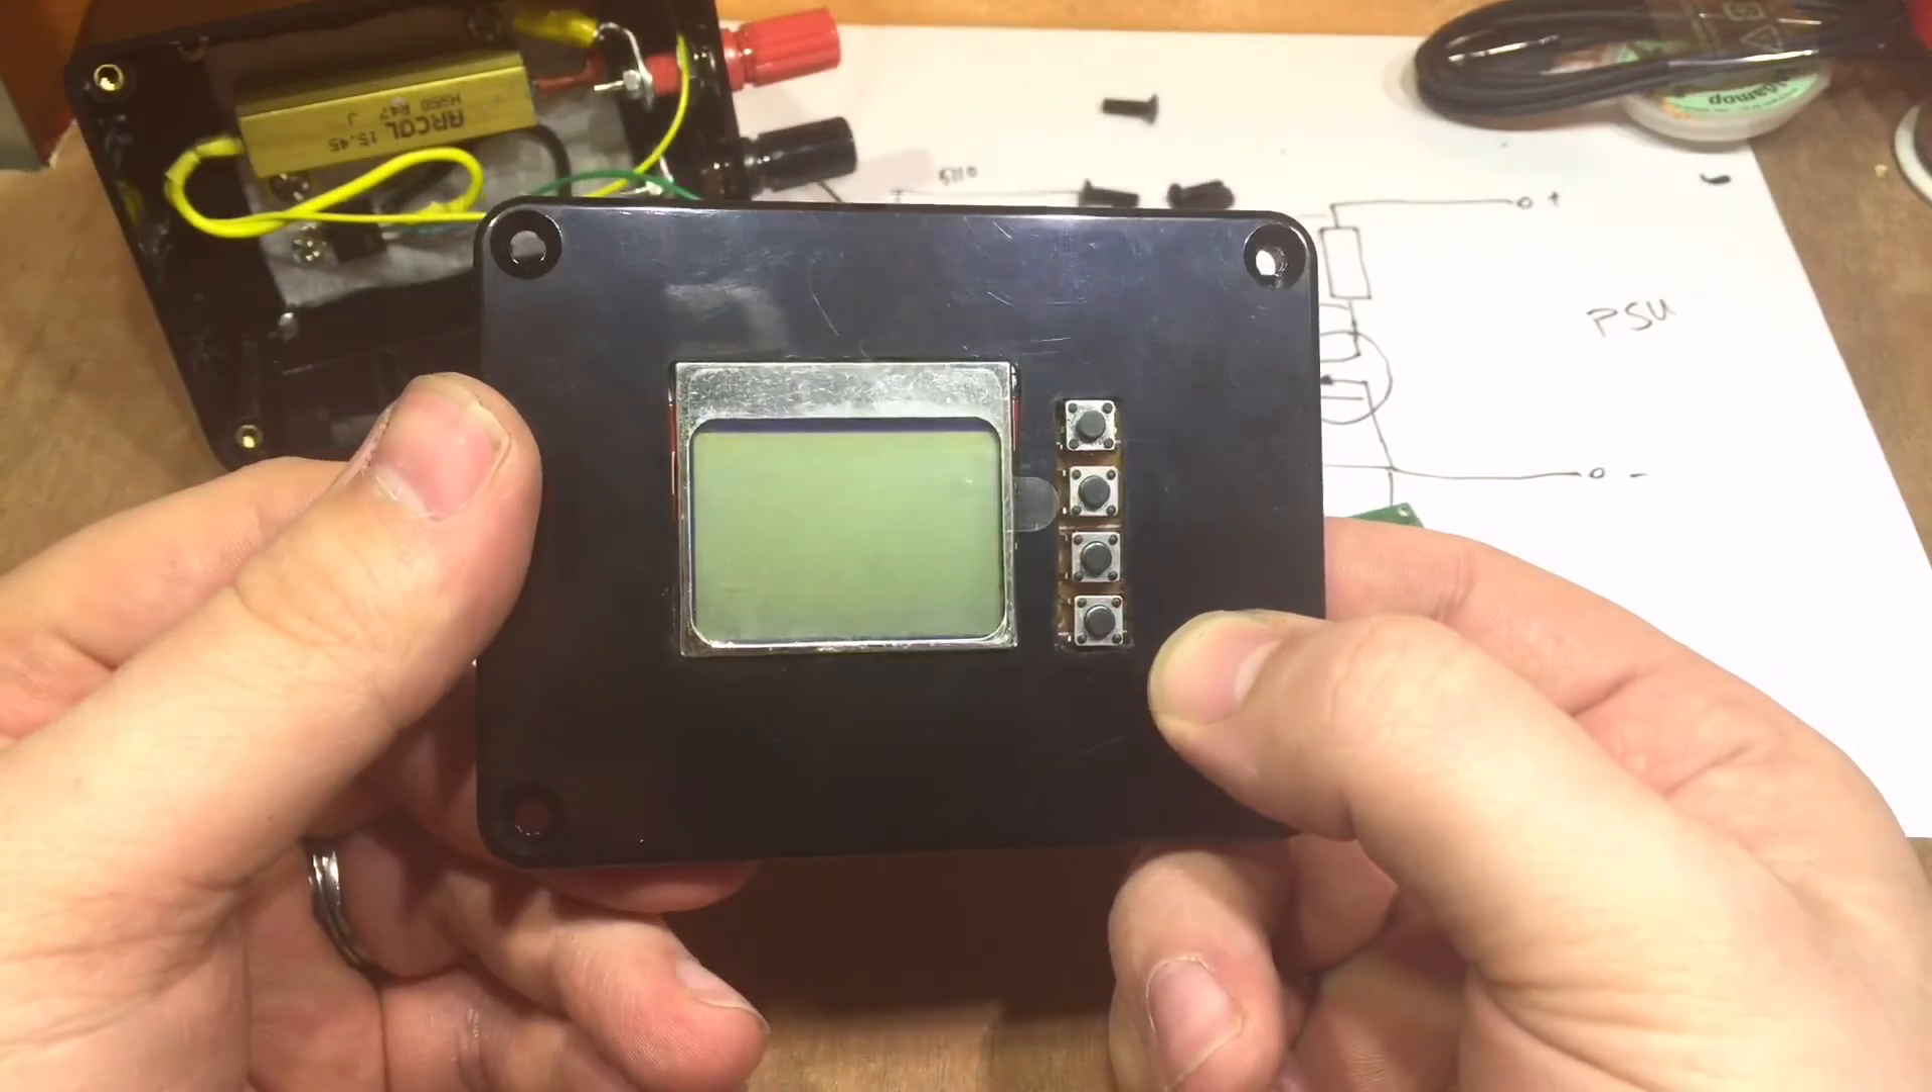Well, the measuring might not be perfect, but the screen does fit in there, as do the buttons.